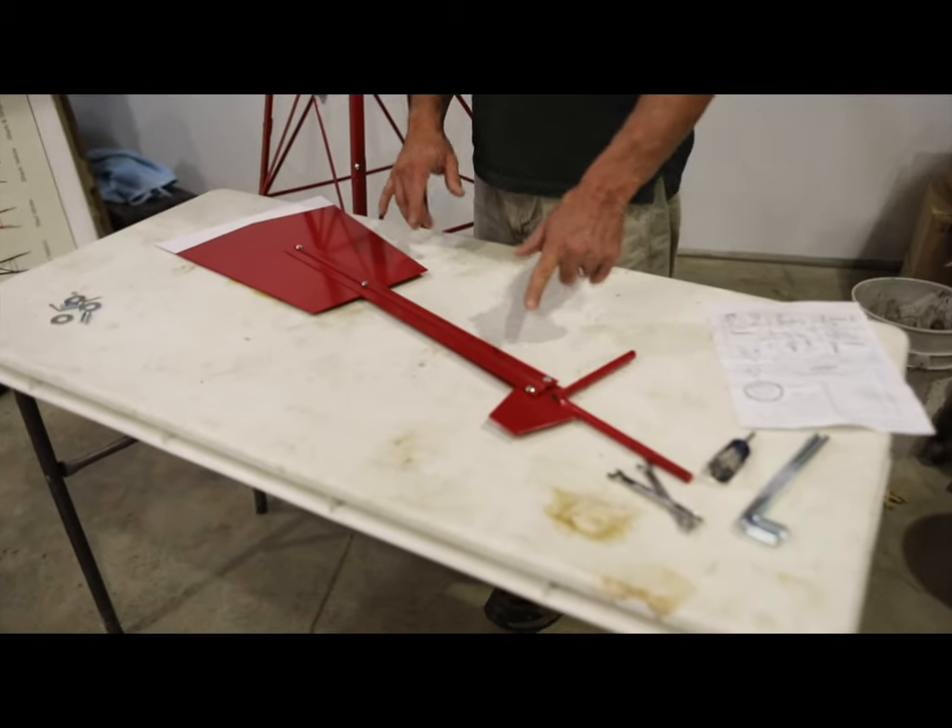So now the weather vane is assembled. We've got the fin. The bolt's all tightened up. Ready to go.